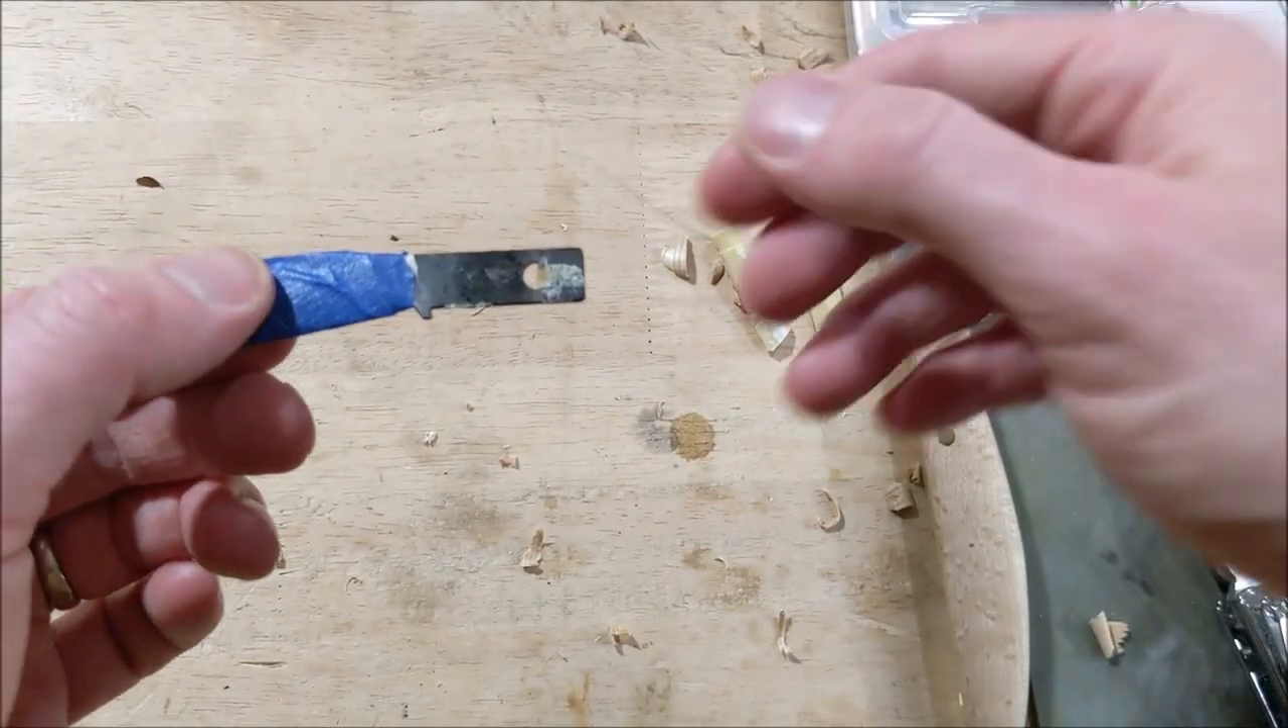So there's the flex cut blade with the handle and epoxy removed.